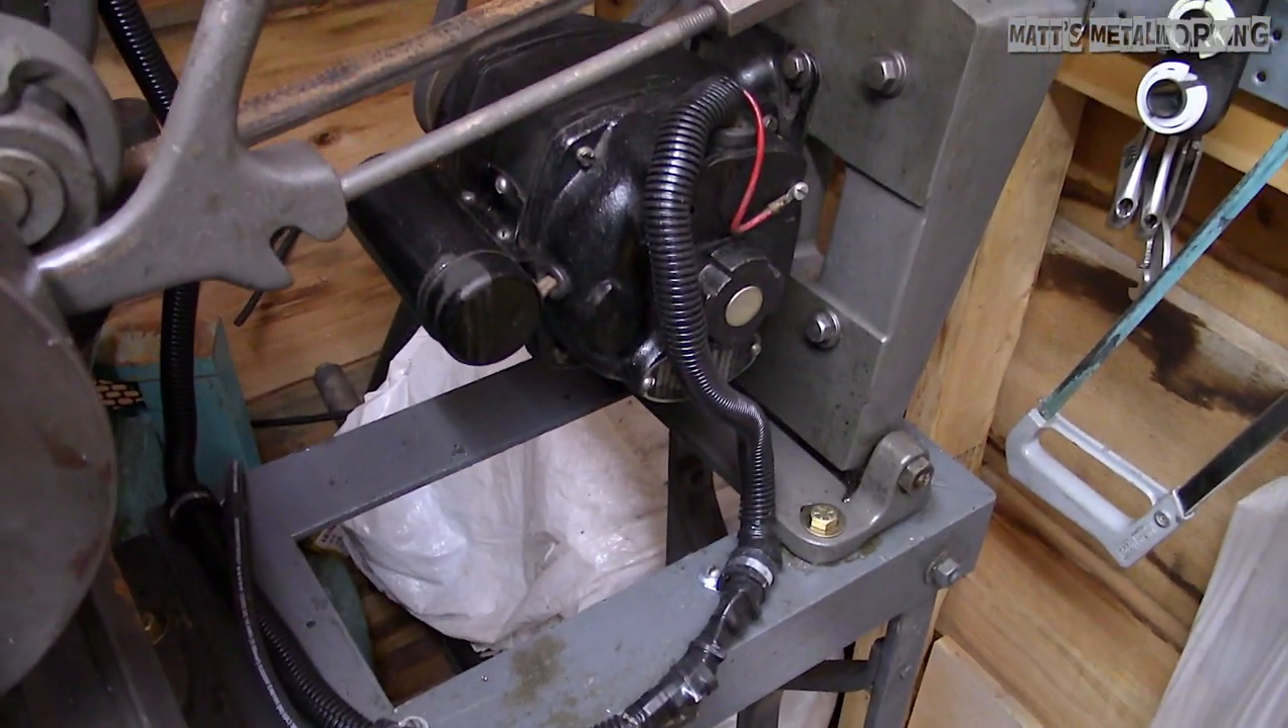The wiring is now protected from hot chips and oil.